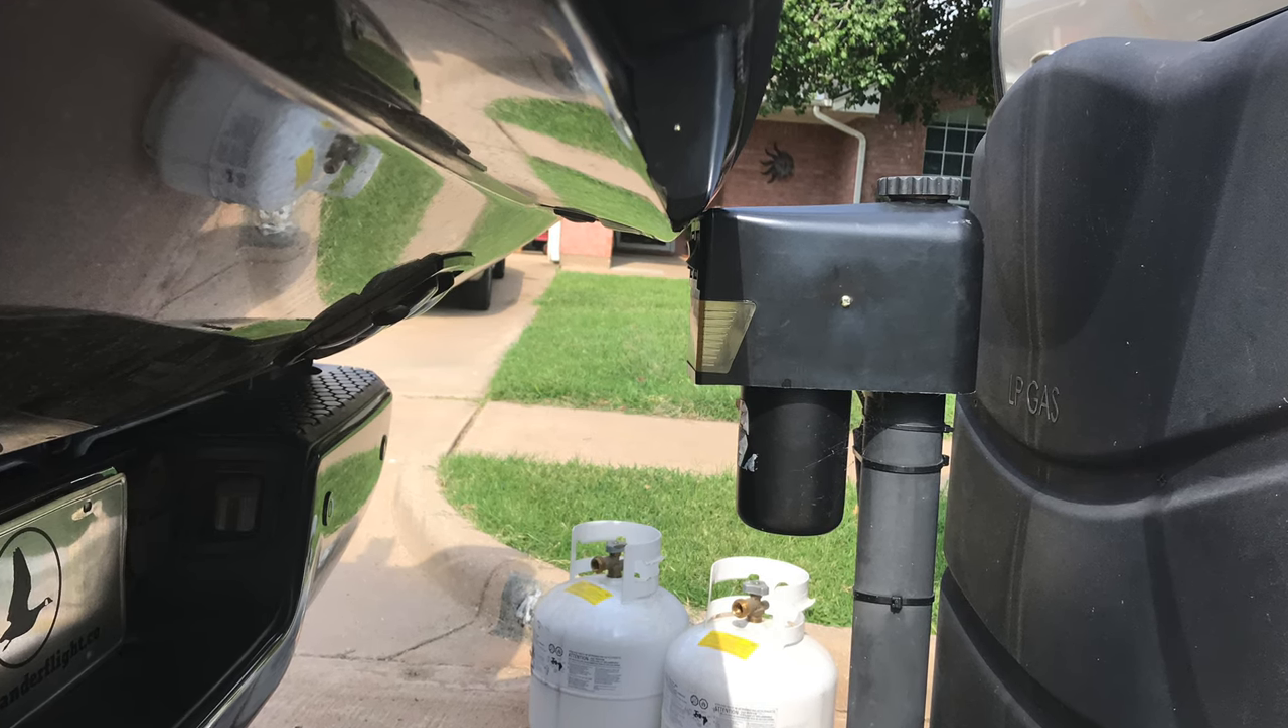Because if I could just take this head and move it 90 degrees, there's plenty of clearance between the pole and the tailgate. It's just the motor head that's in the way.